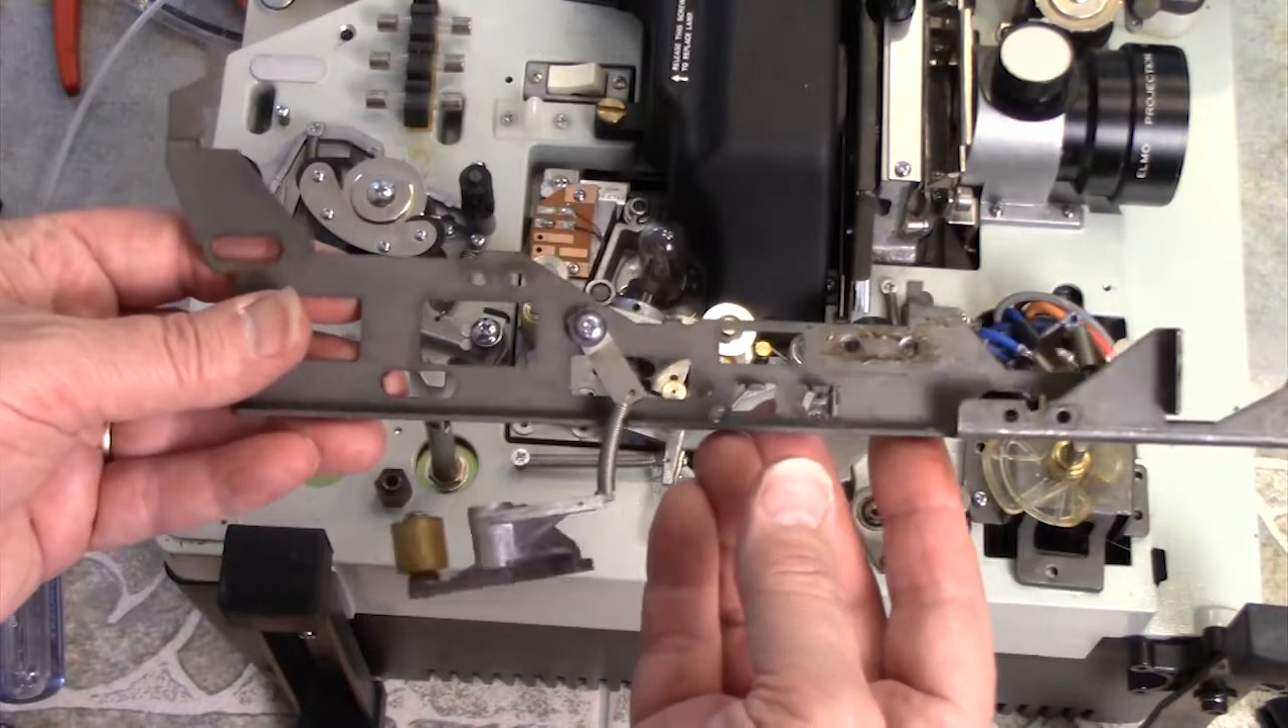And the whole bar is just that easily removed. So the whole thing is out.